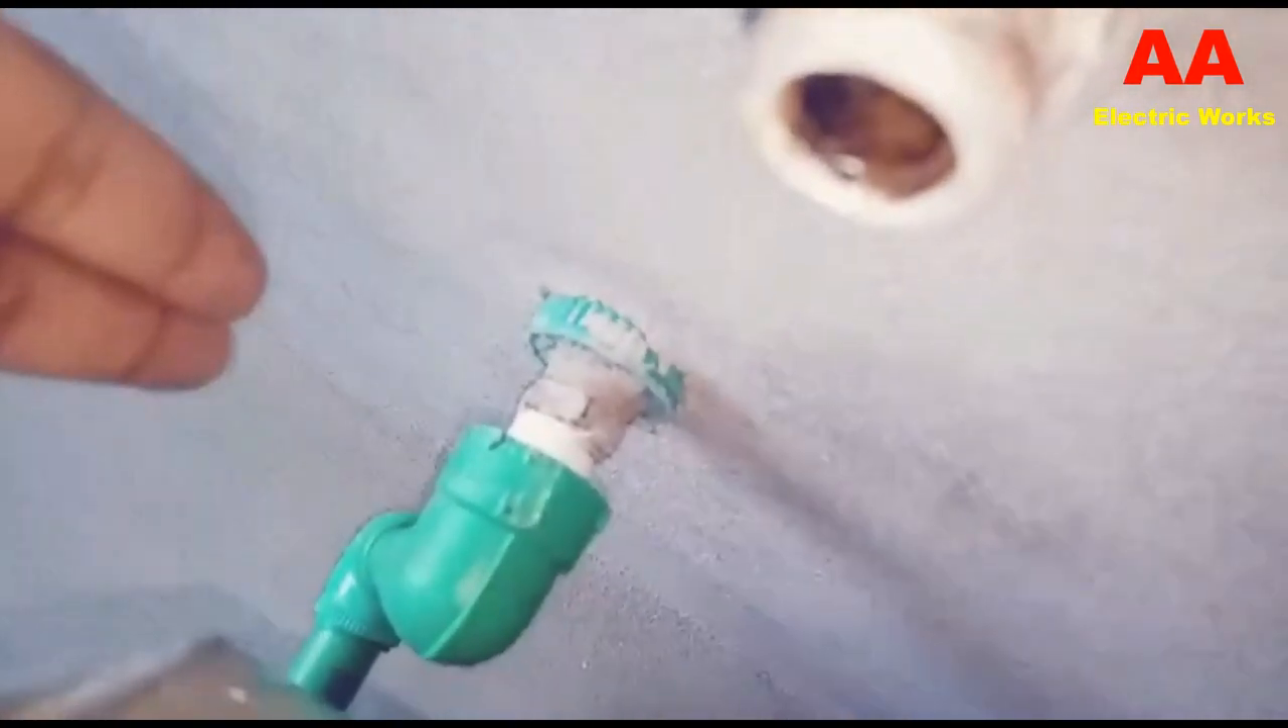ادھر یہ آؤٹ کا کنیکشن لگ گیا۔